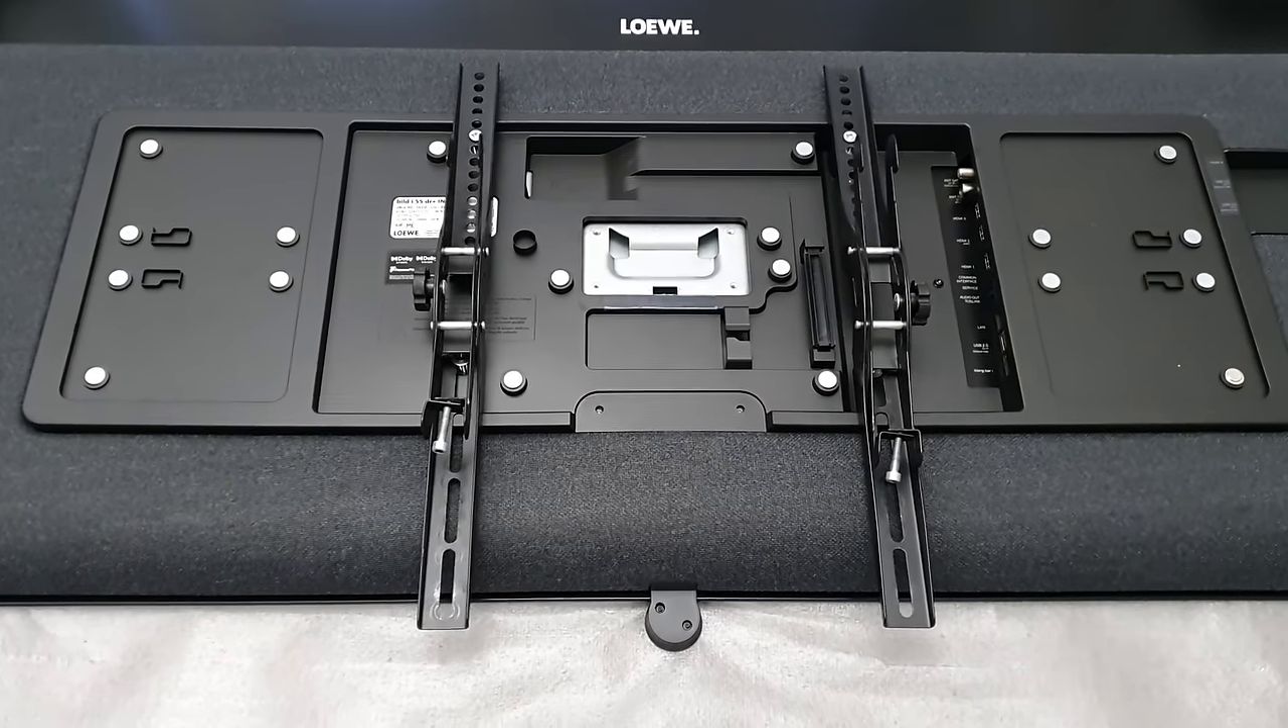Due to the design of my wall mounting brackets they will hang down a little bit at the bottom so not looking too pretty.